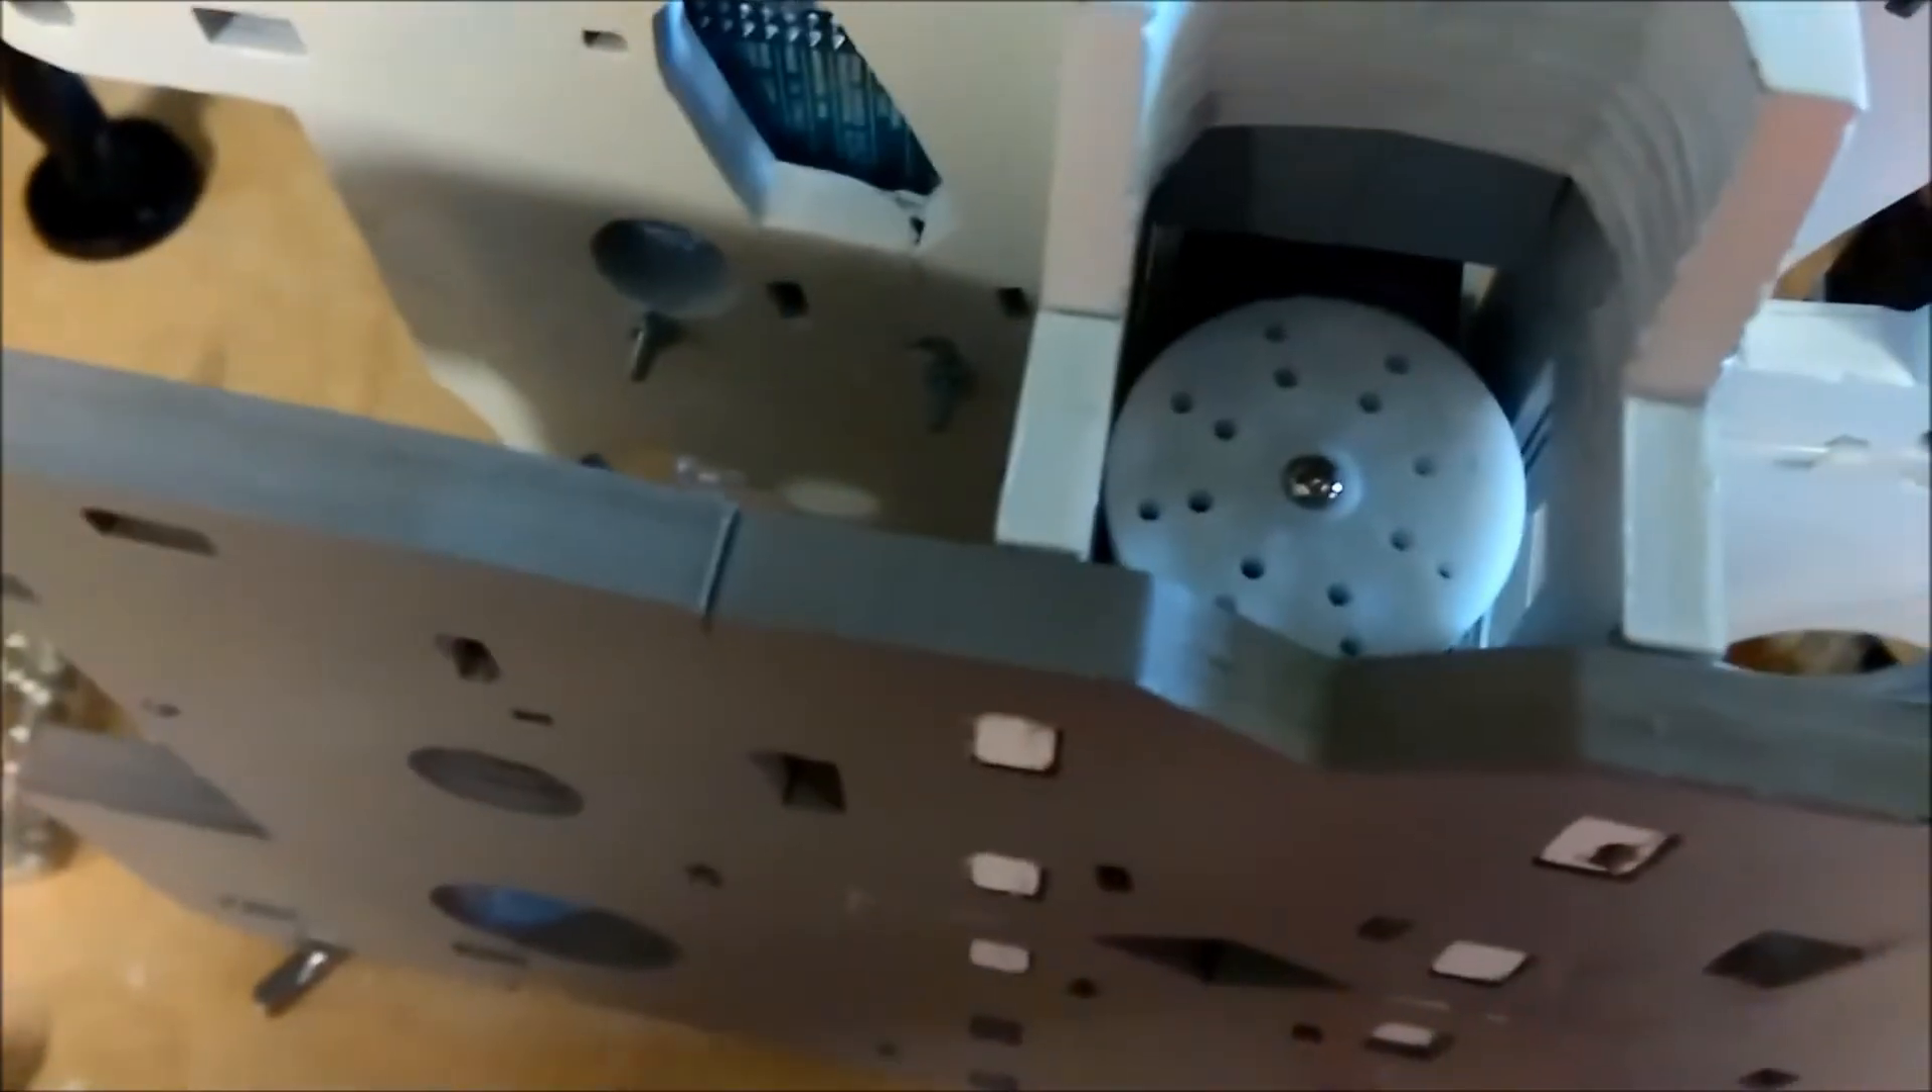So there's the servo horn fitted.